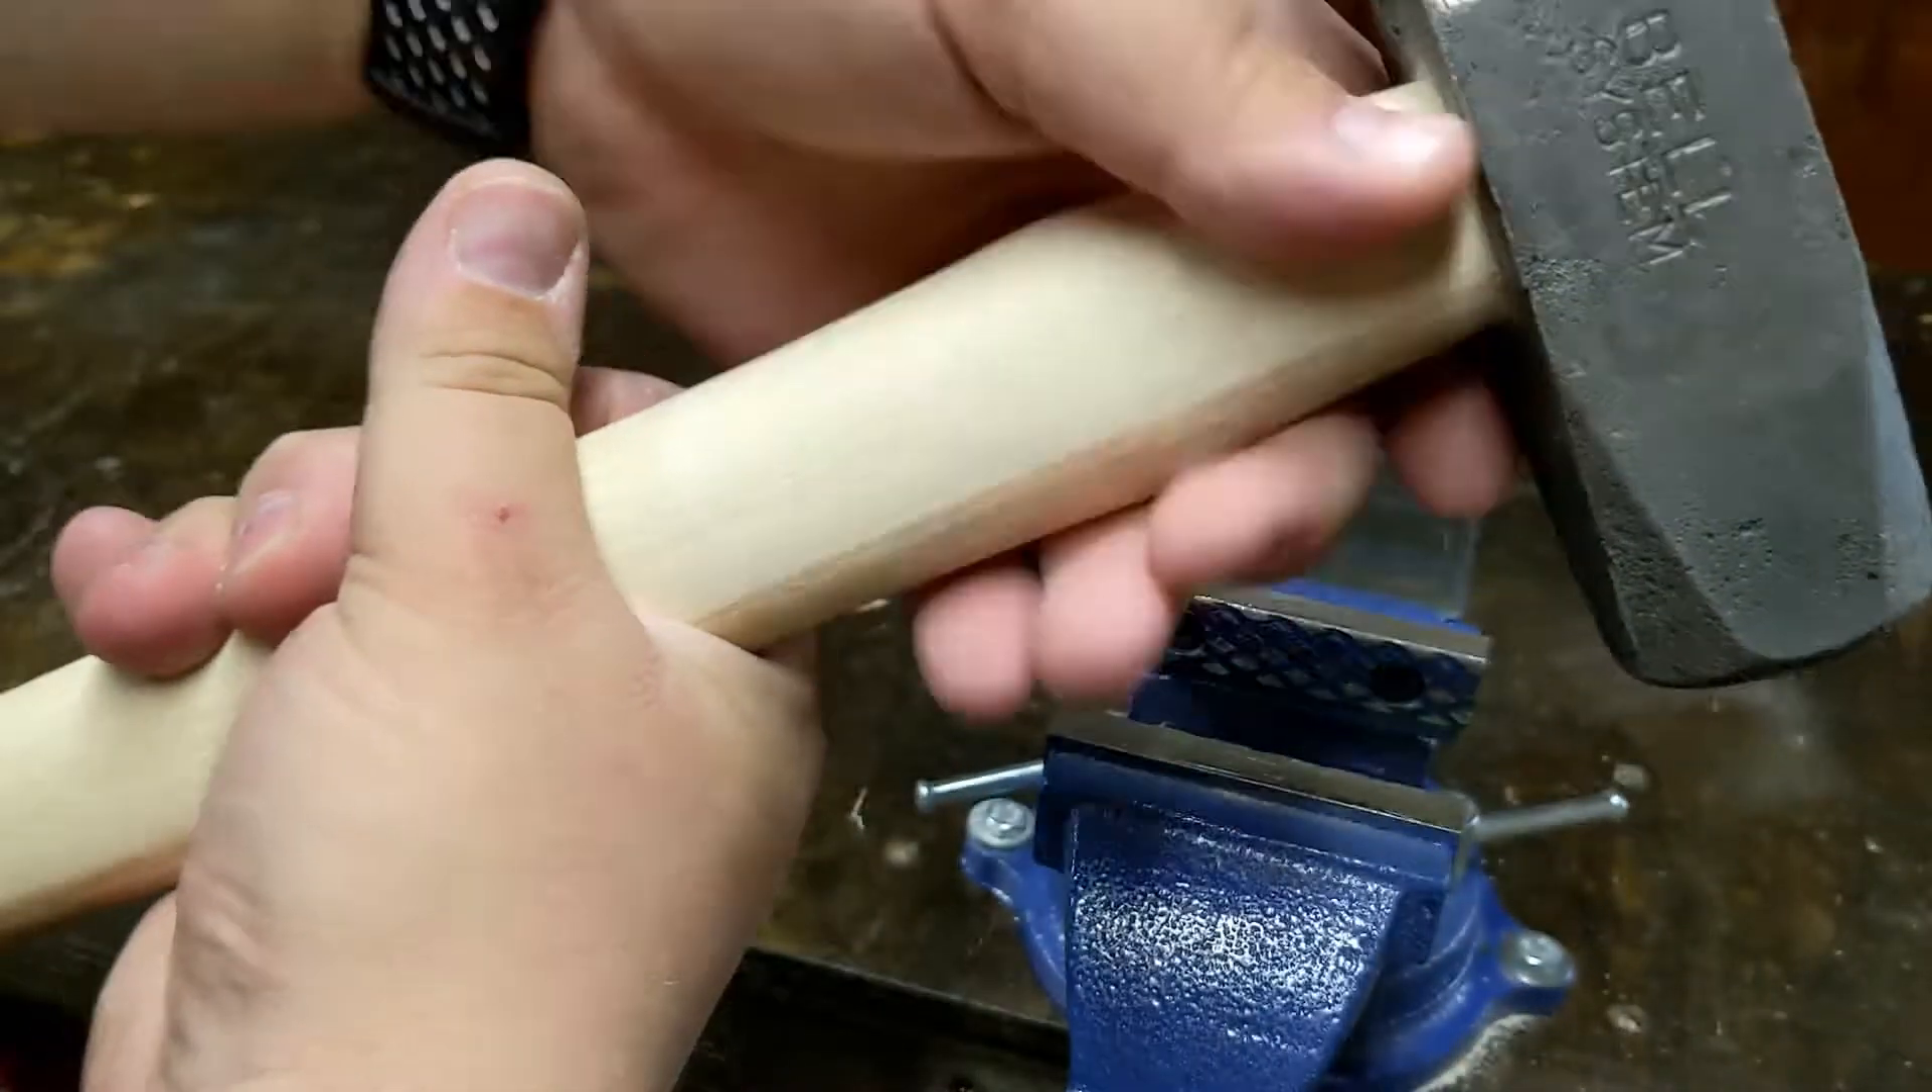There is a new handle on there. All pretty.